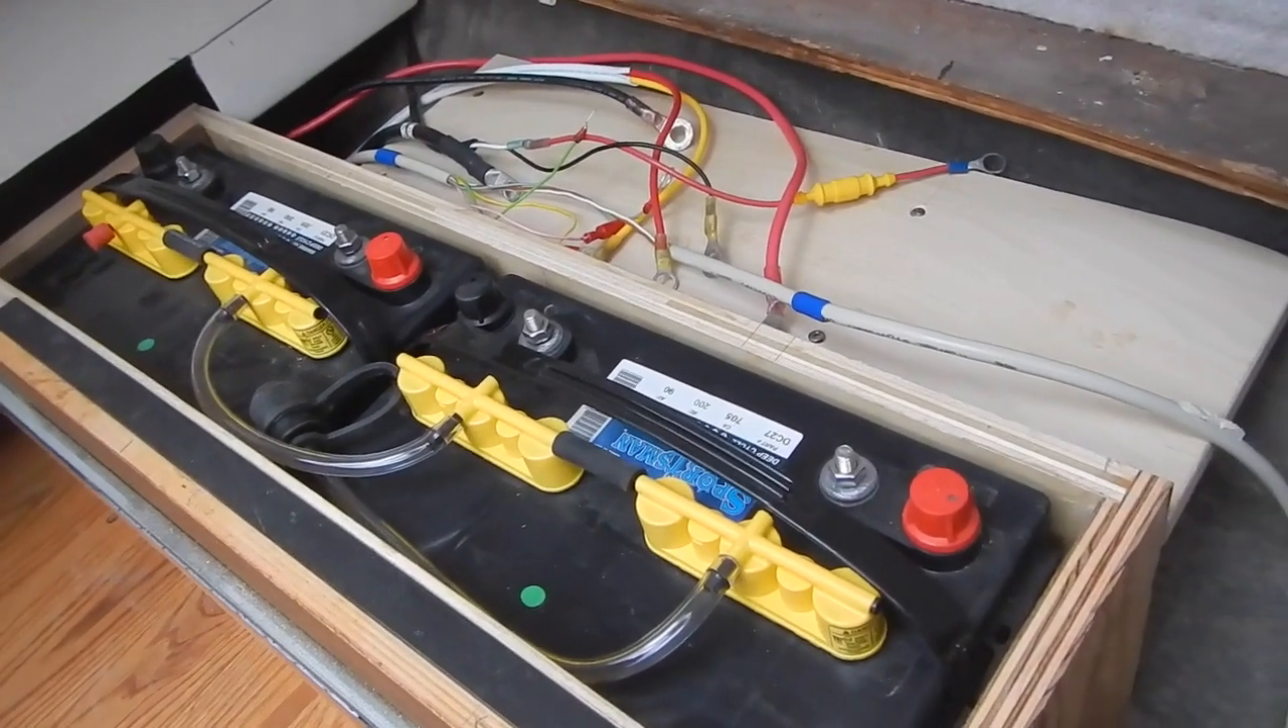So there are our batteries in place in the battery box. Uh we haven't wired anything at this point.